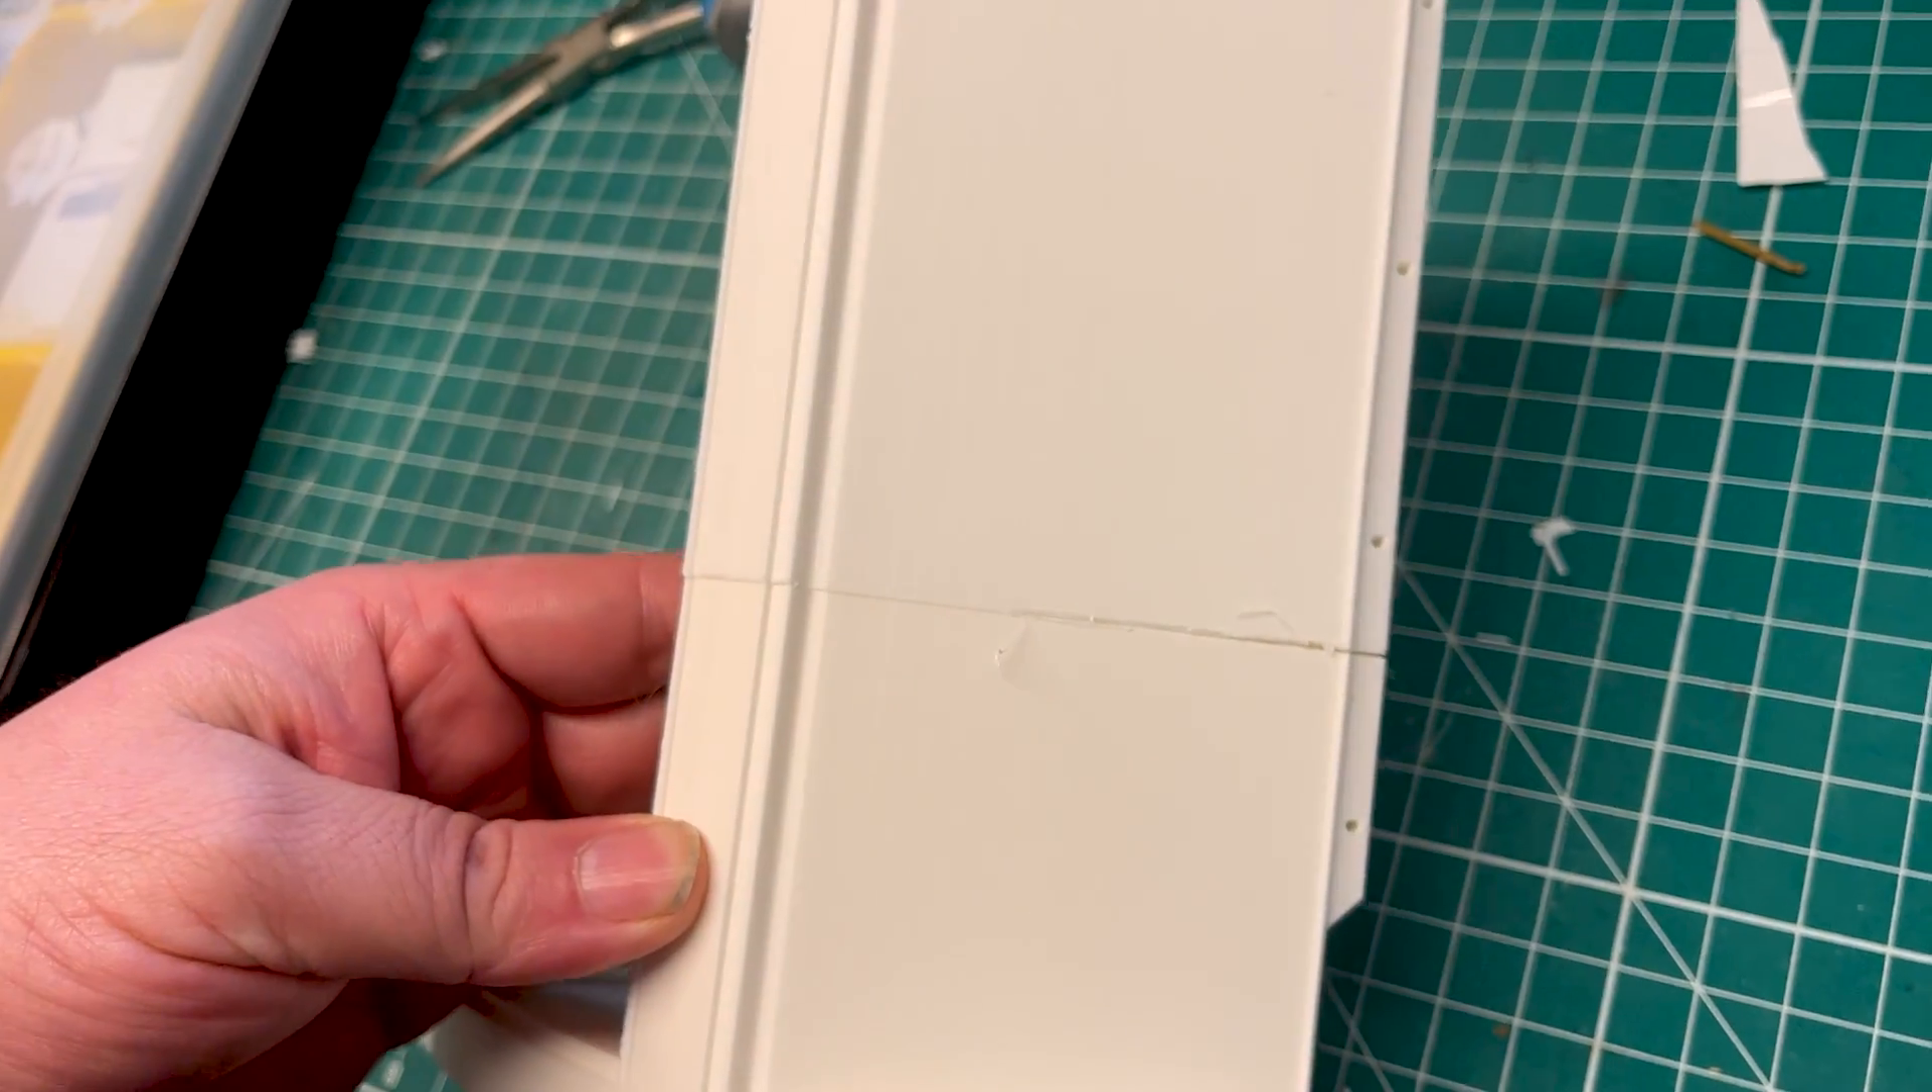We have kind of a seam, but that's no big deal.